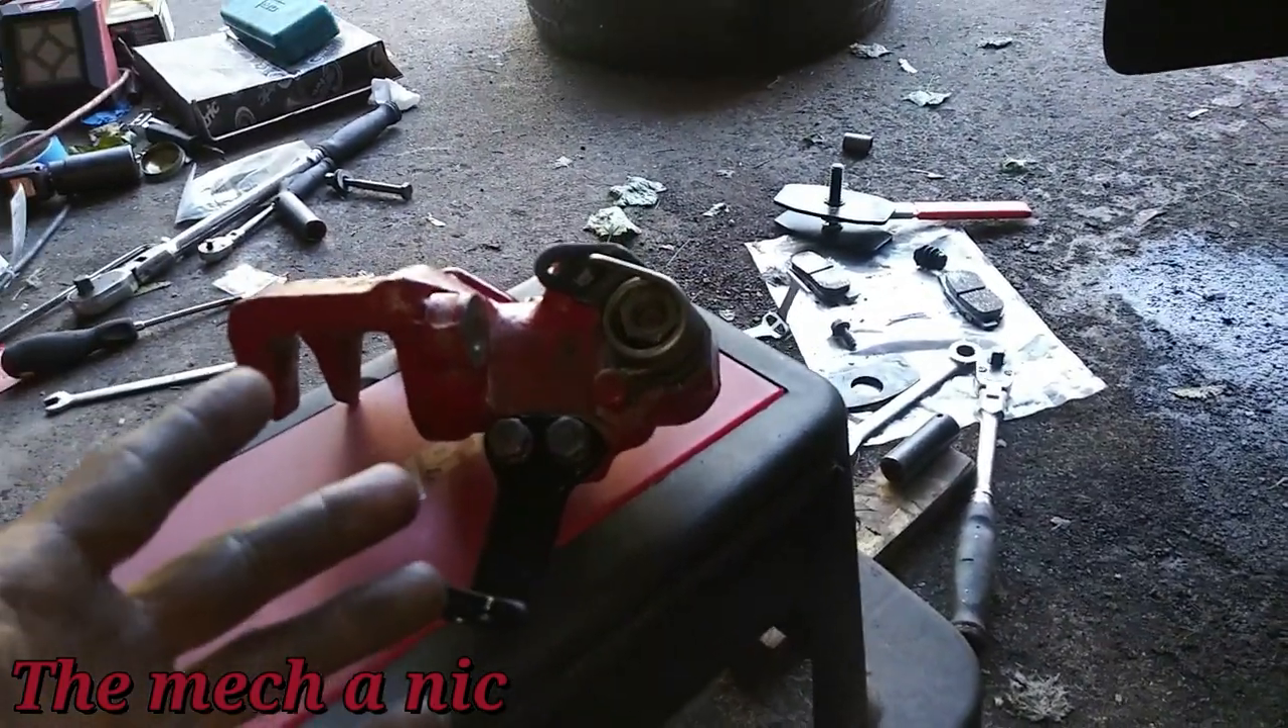So i figured it was way easier to put the new painted bracket on right now while the caliper is off of the car so it's what i did and it's ready to go back on the car.